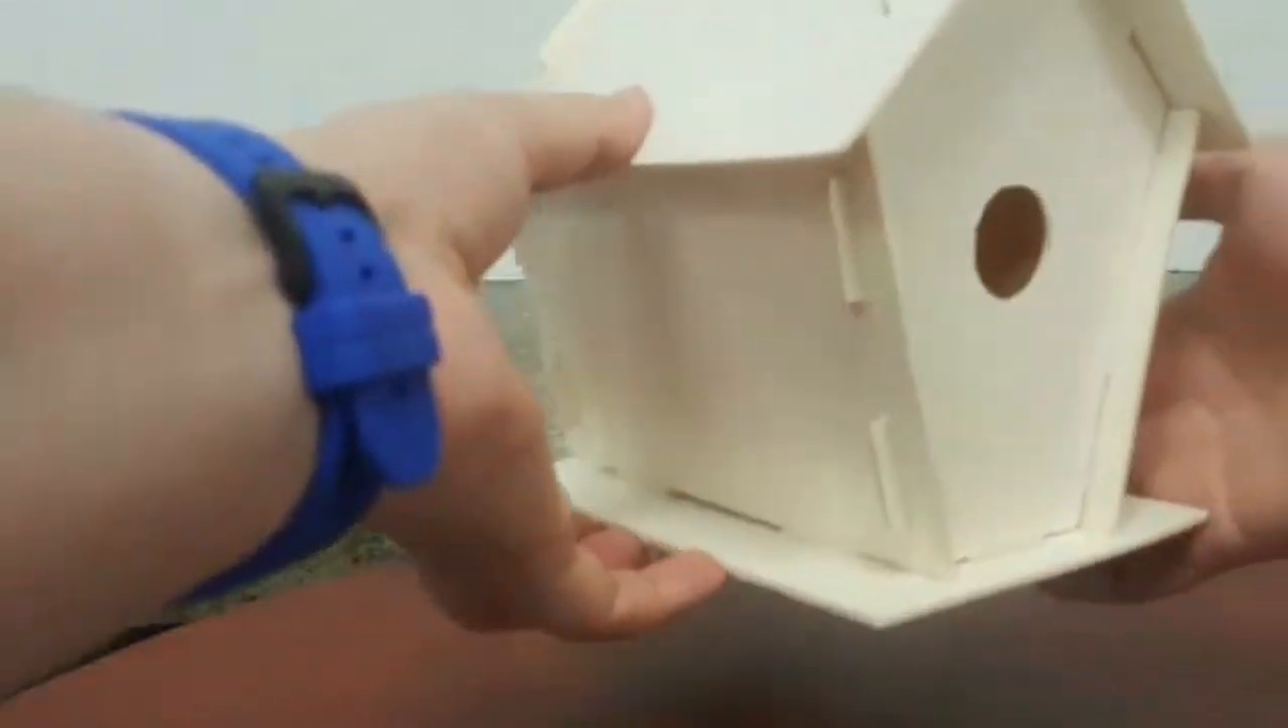And then our last piece is the one with all the slots and you're going to put all the slots in like this. And you have your completed birdhouse.